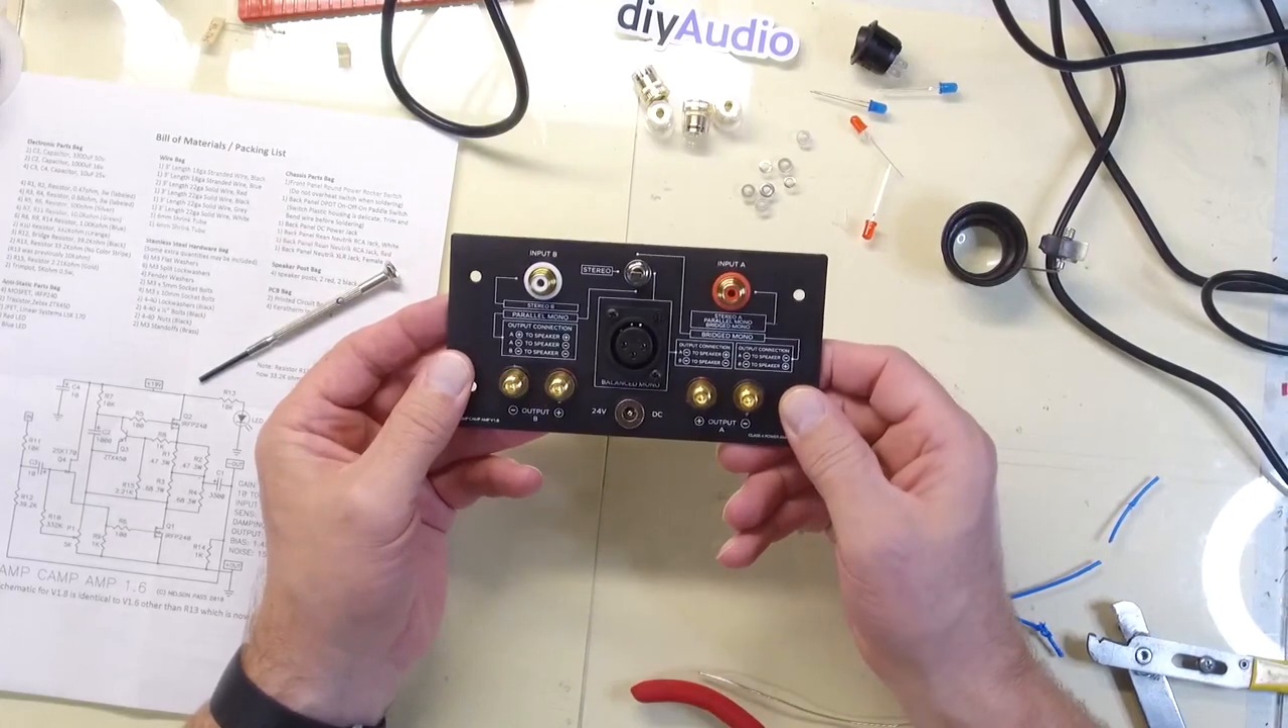I've got the connectors all installed here and everything looks good.